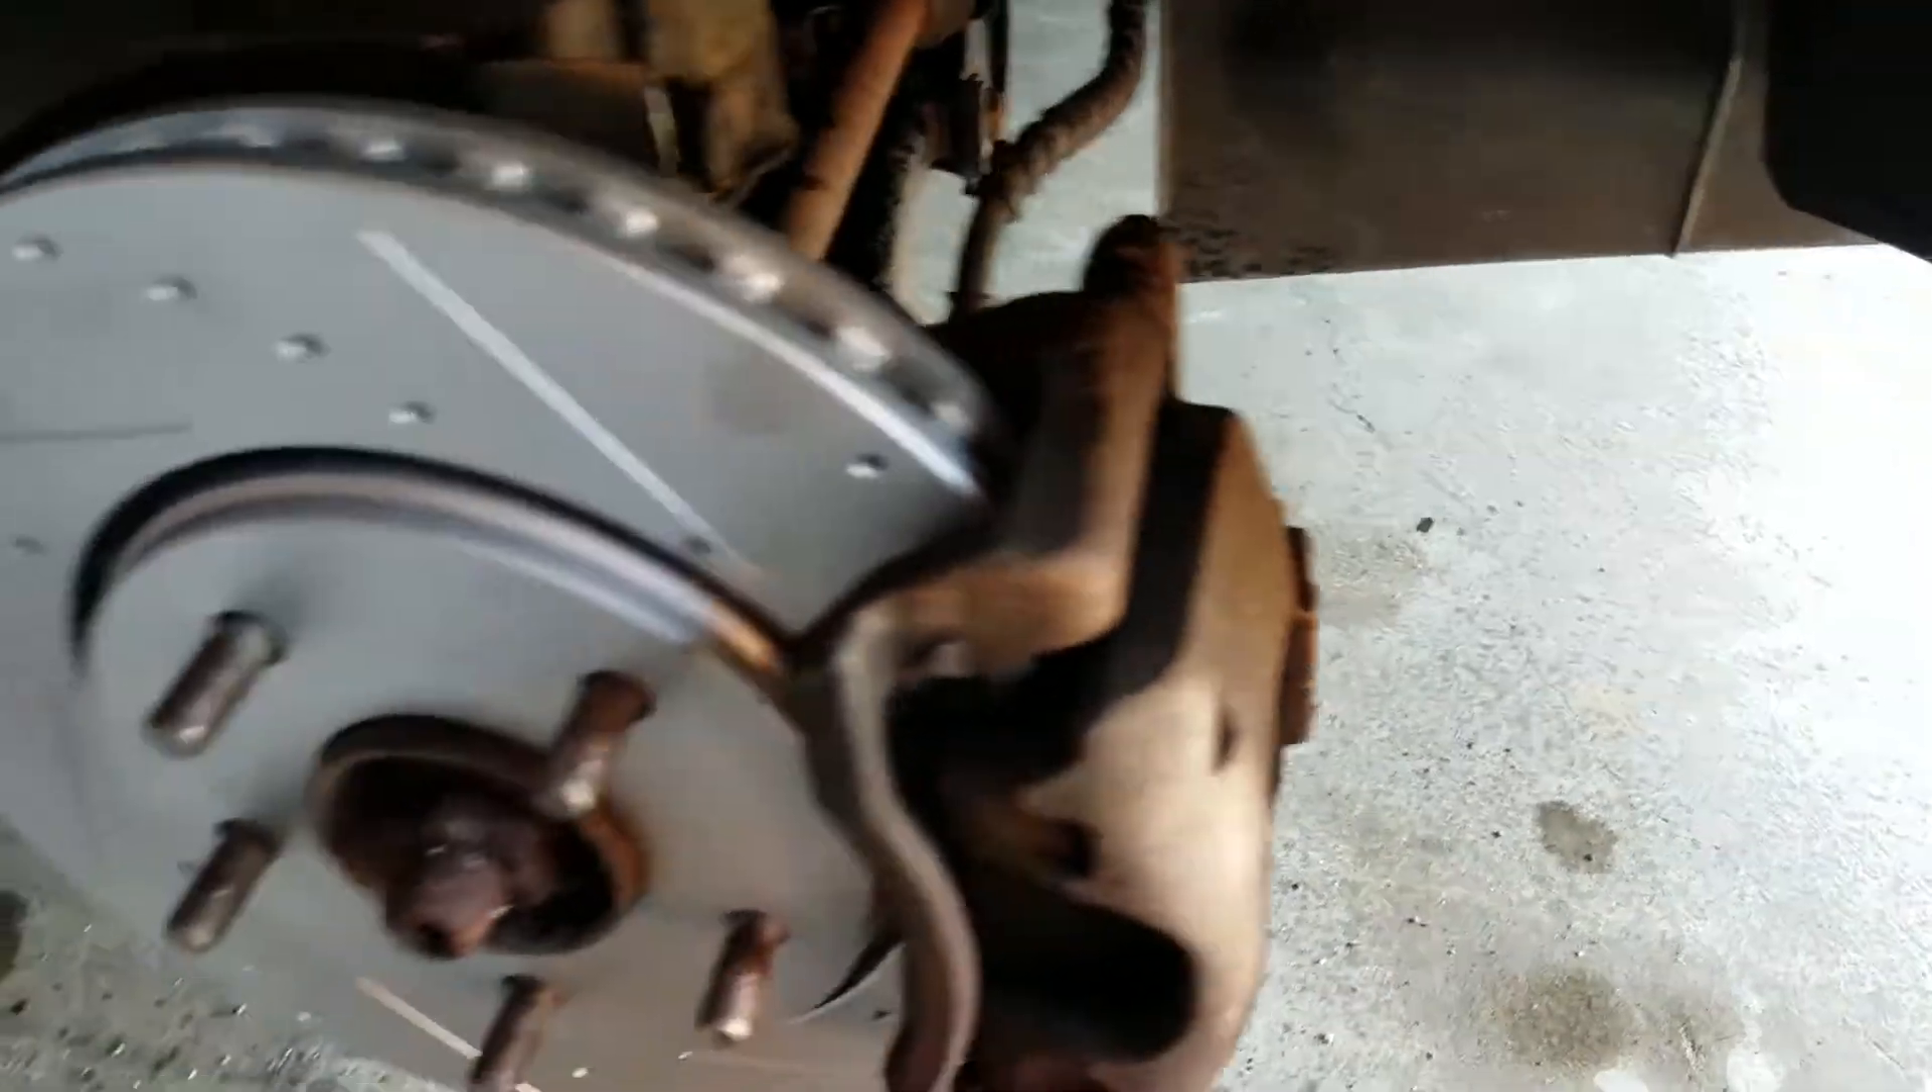All right here we have the finished product obviously the tire isn't on.